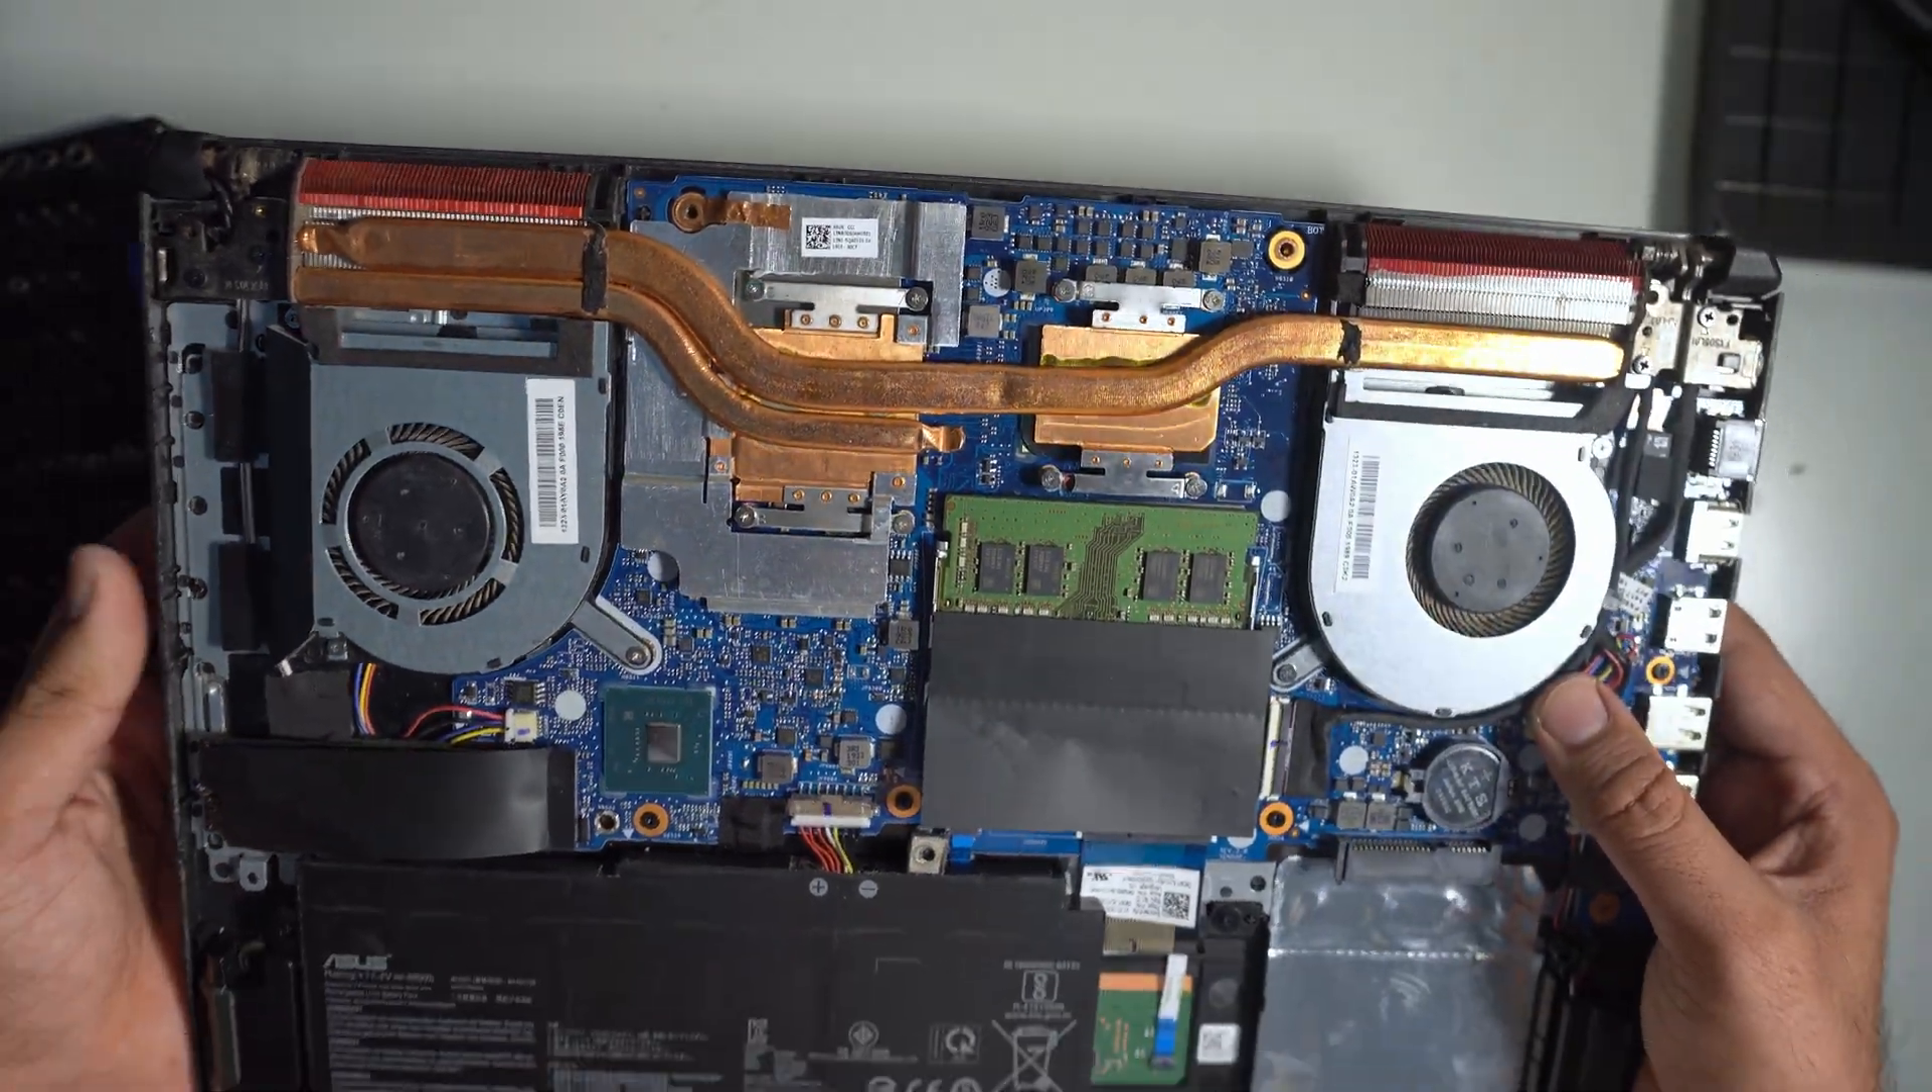We have completely assembled the fans and the heatsink altogether again.